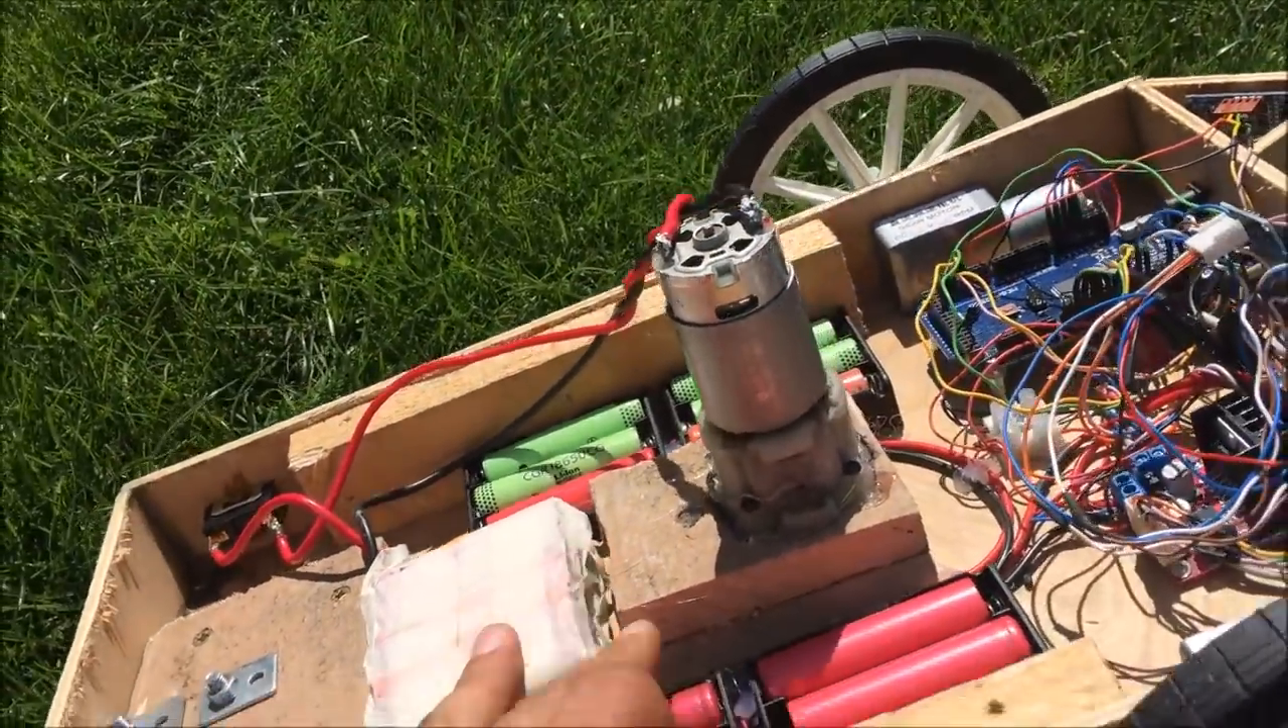So we now have the motor and gearbox assembly in place.